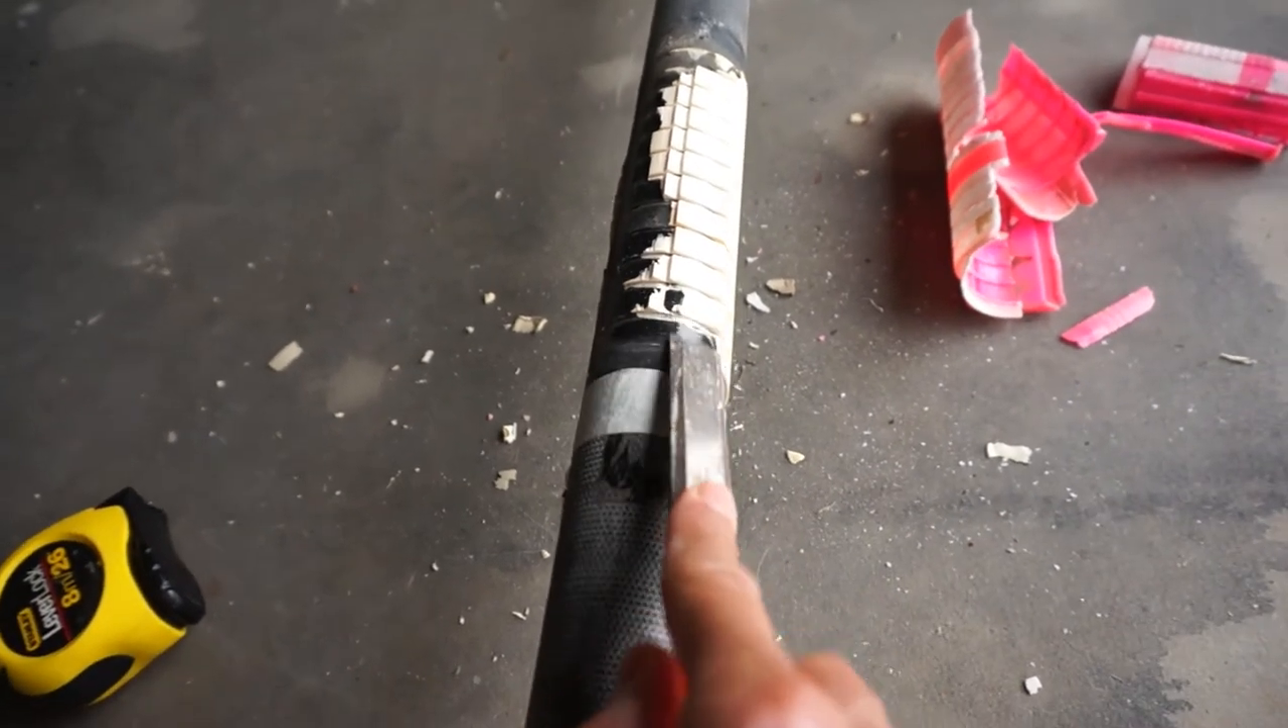So i've got the sleeve off now i've just got to just keep chipping away the old epoxy.